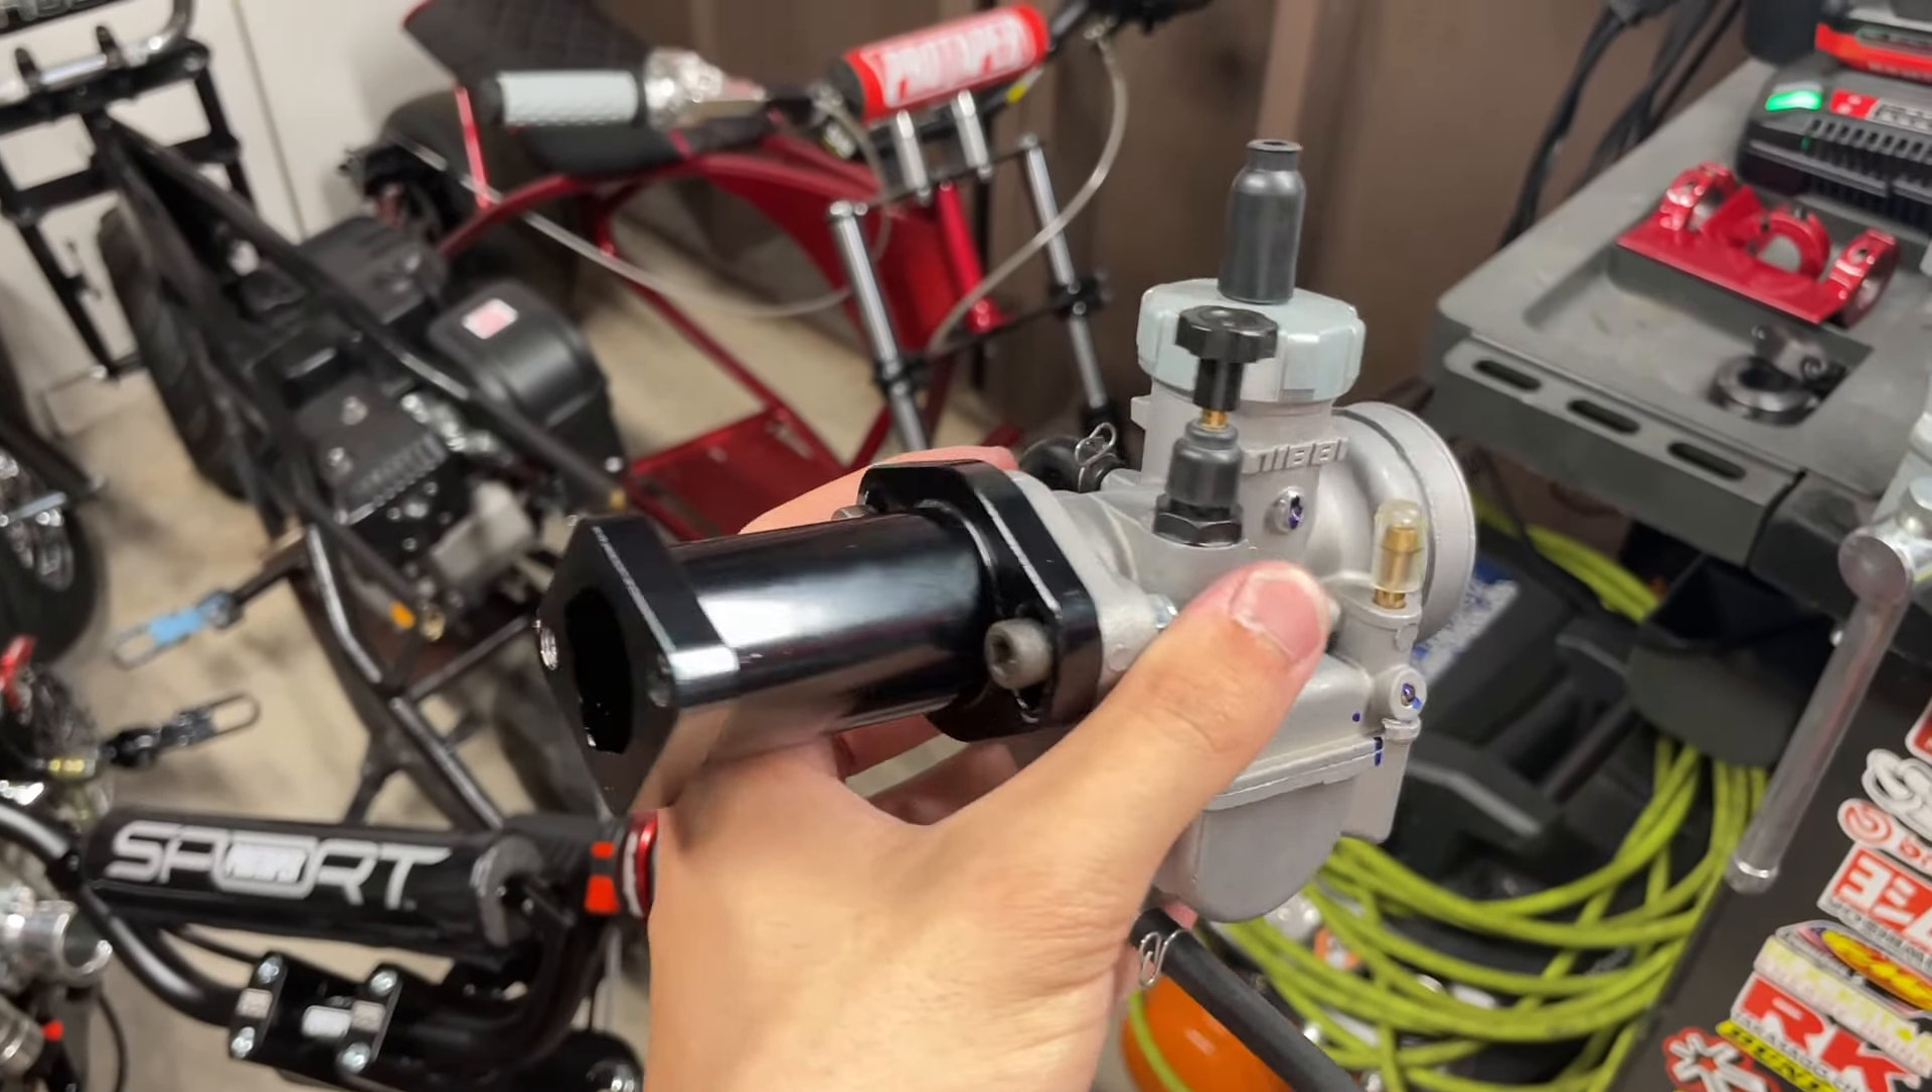I got the manifold all installed on the carburetor.